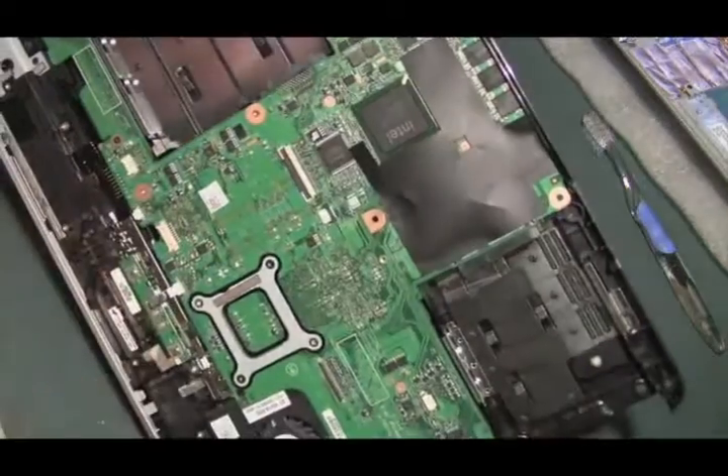You know there's a lot of screw holes. I didn't put screws in. Here, here, and here, here, here, here.